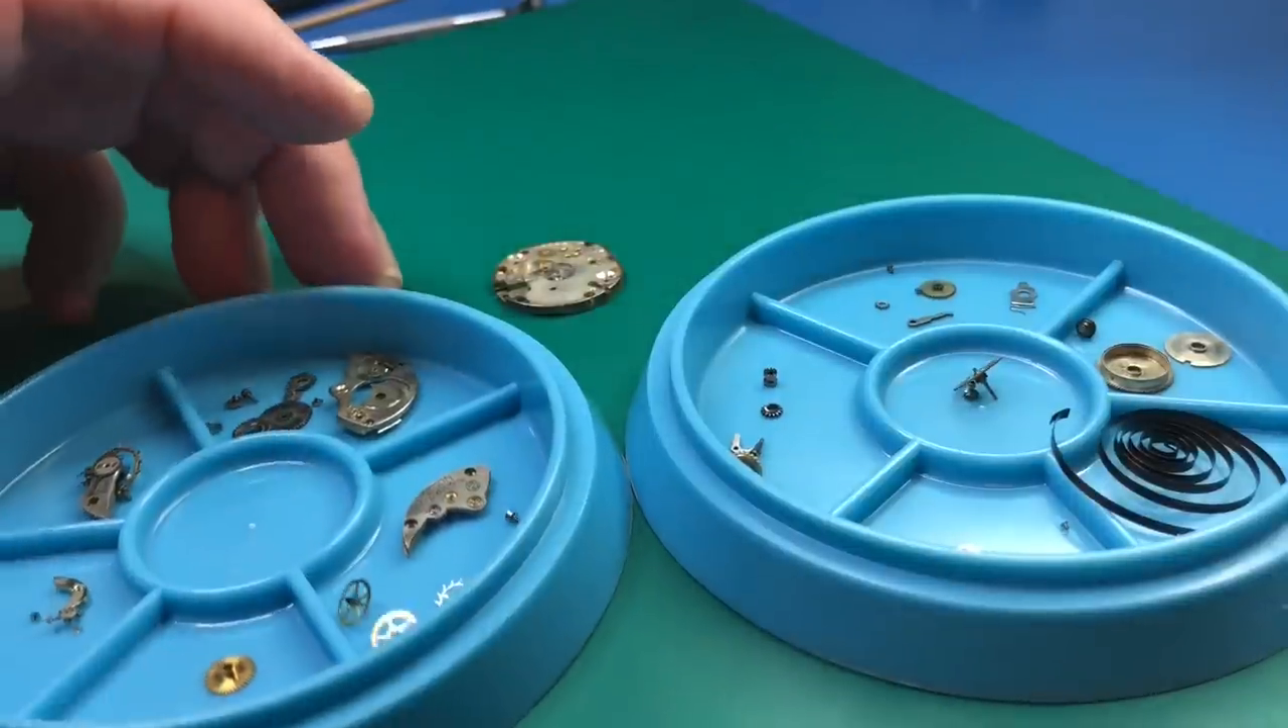We've got all of the parts out of this movement now.